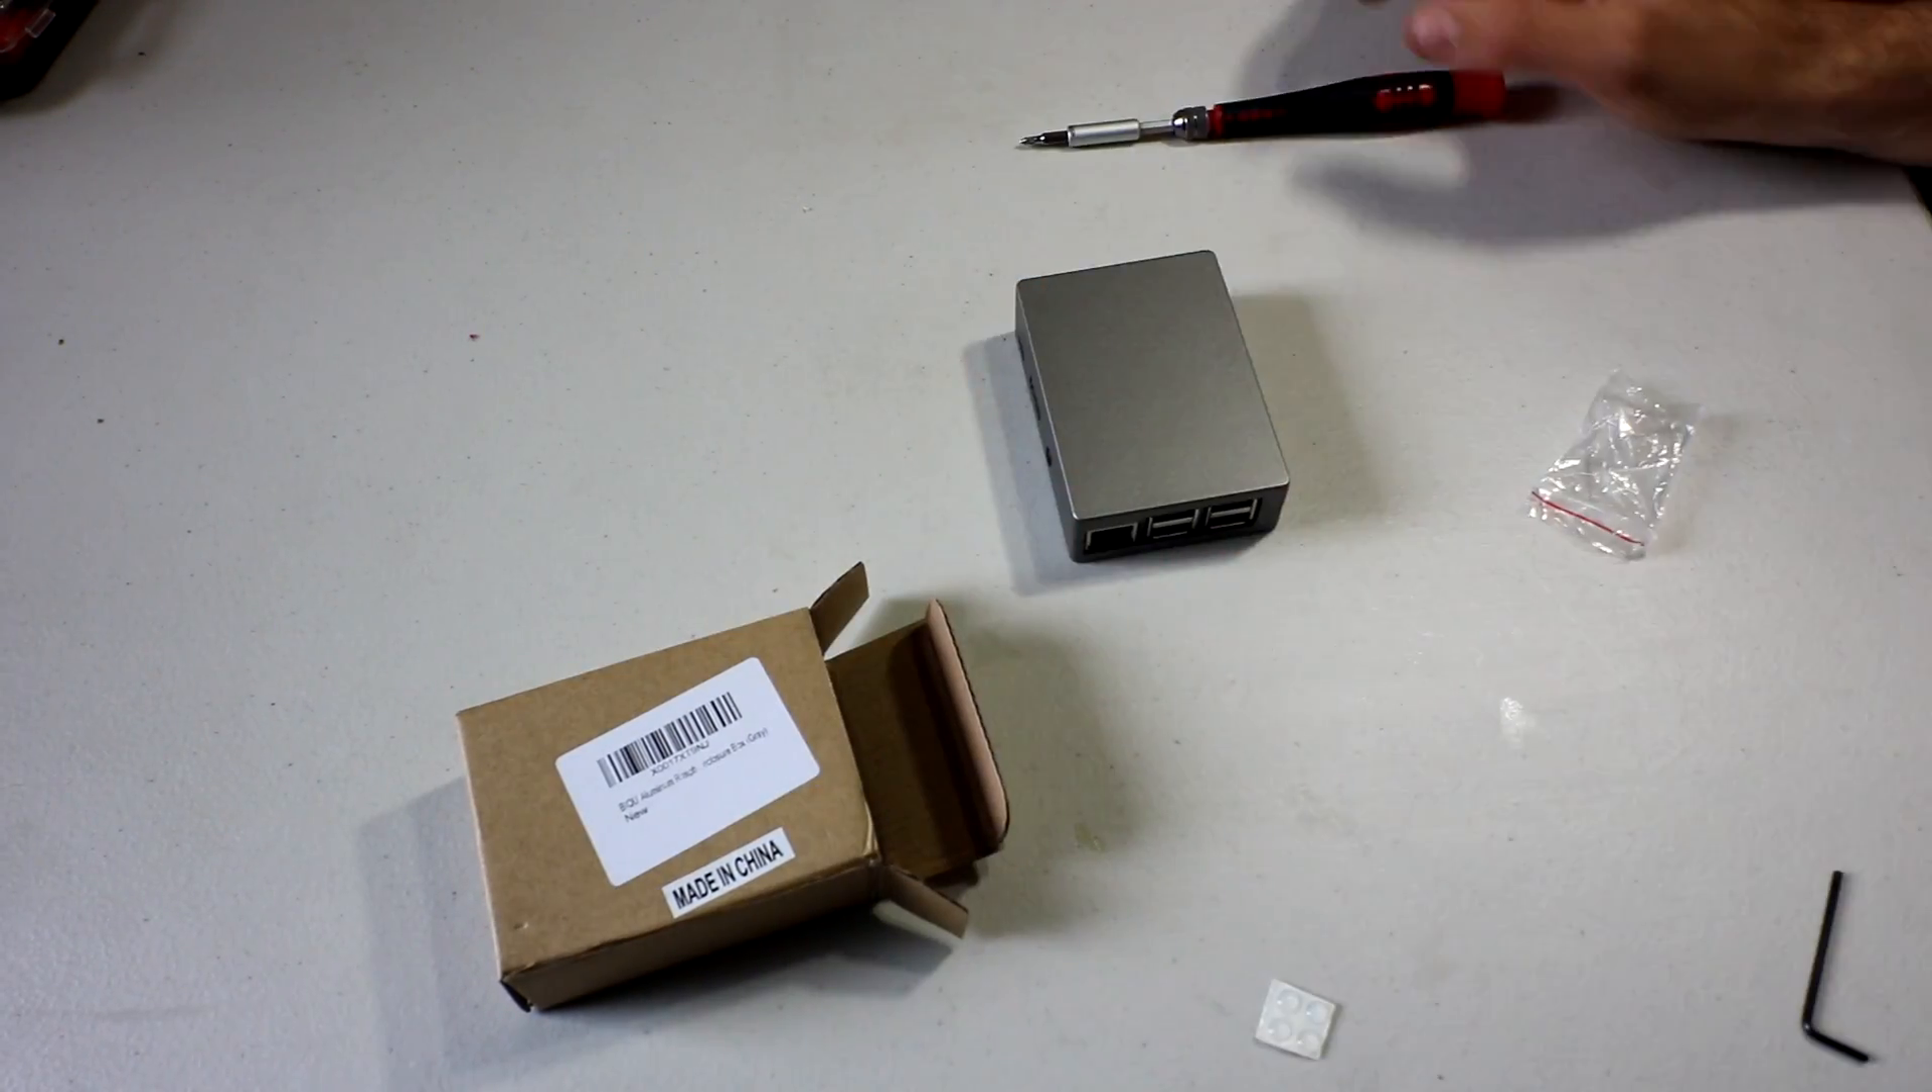We now have the case put together.